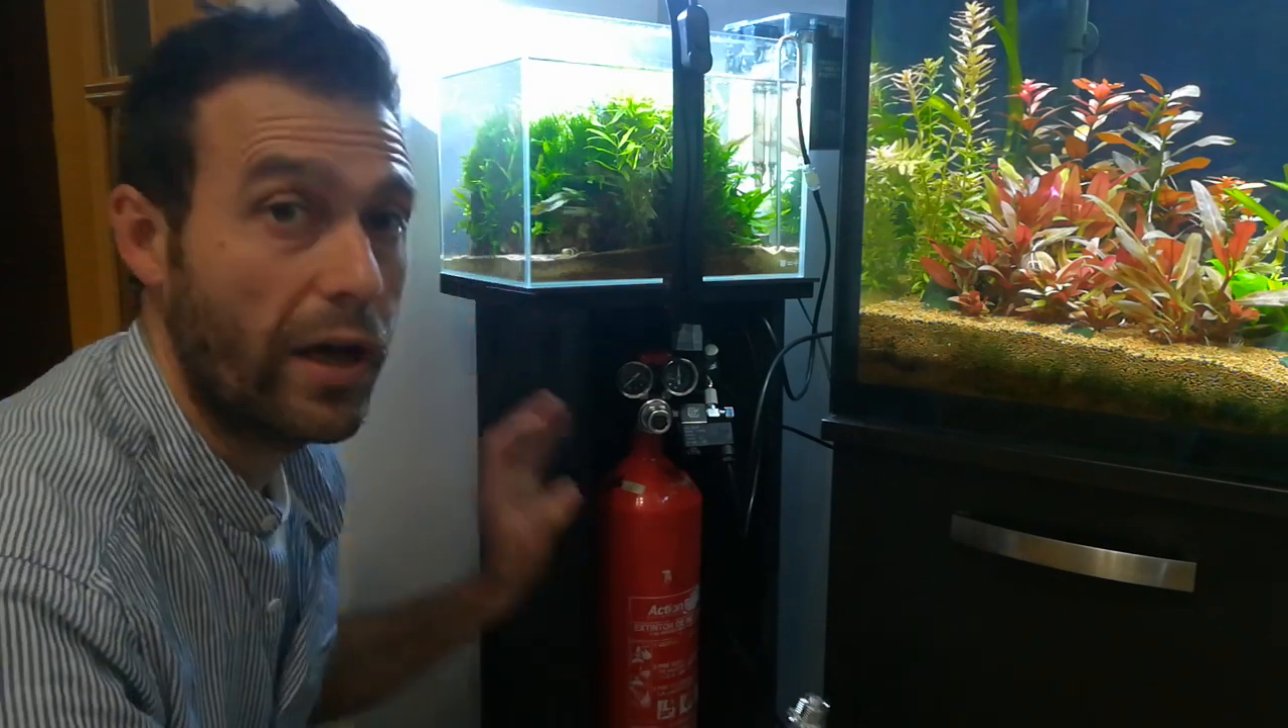He colocado la botella principal en su sitio.